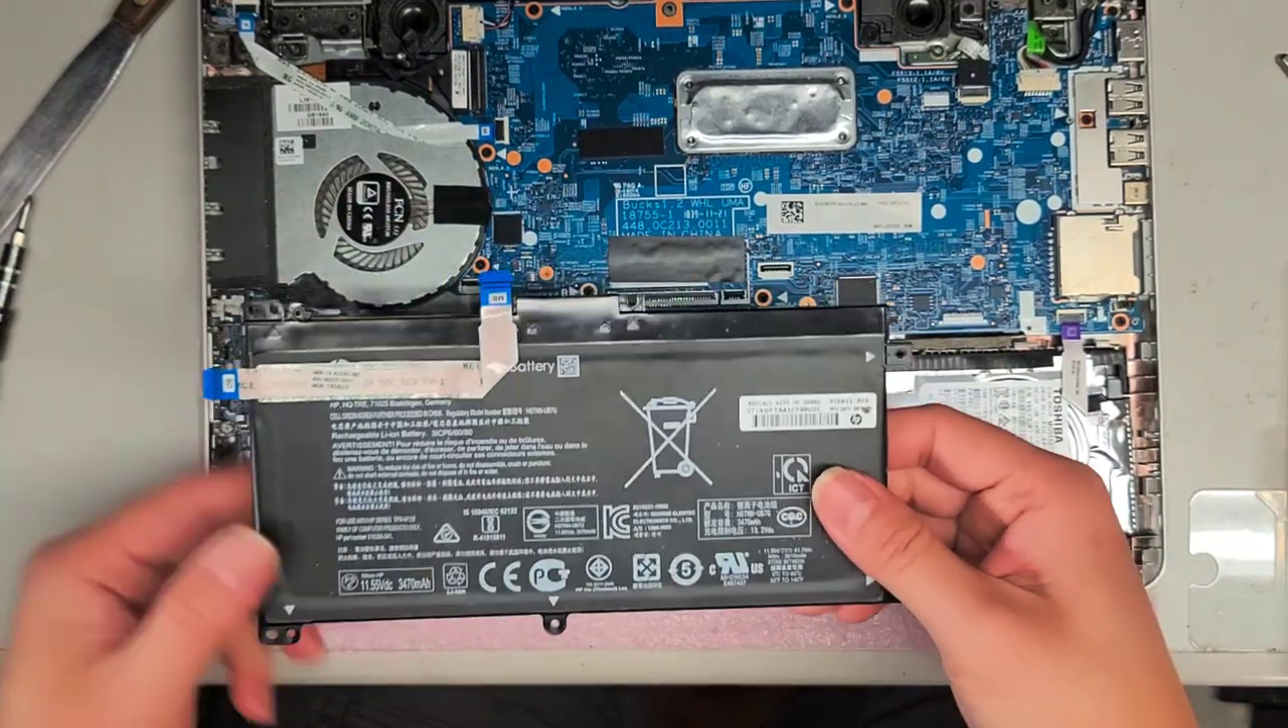Now we got the battery out.